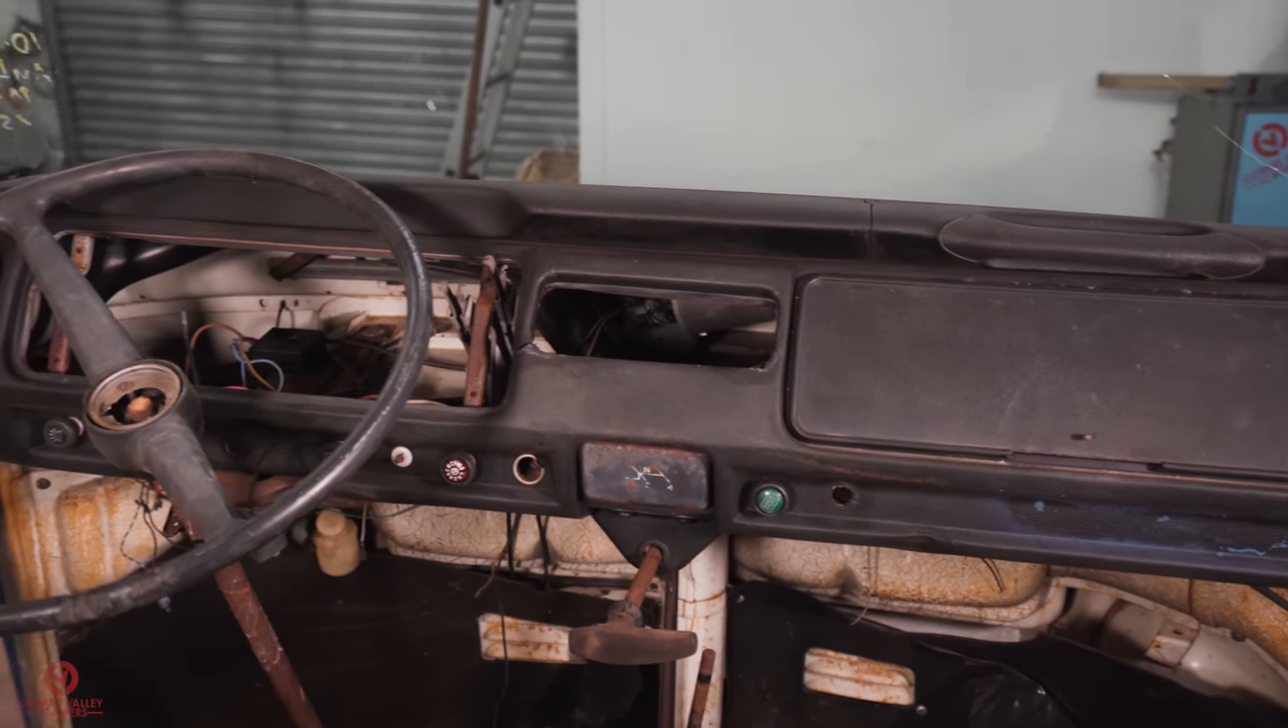Most of the dash is missing in terms of the clocks, but I've already sourced those.